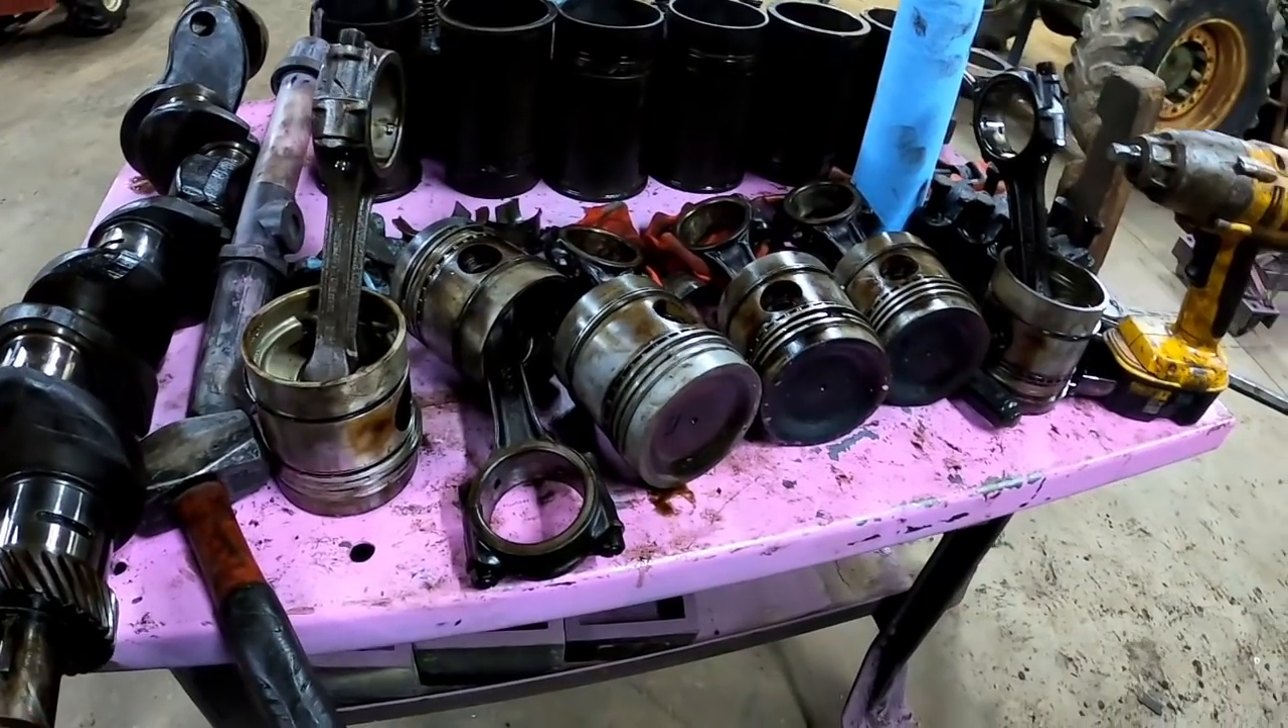Still have to pull the pistons off from the connecting rods.